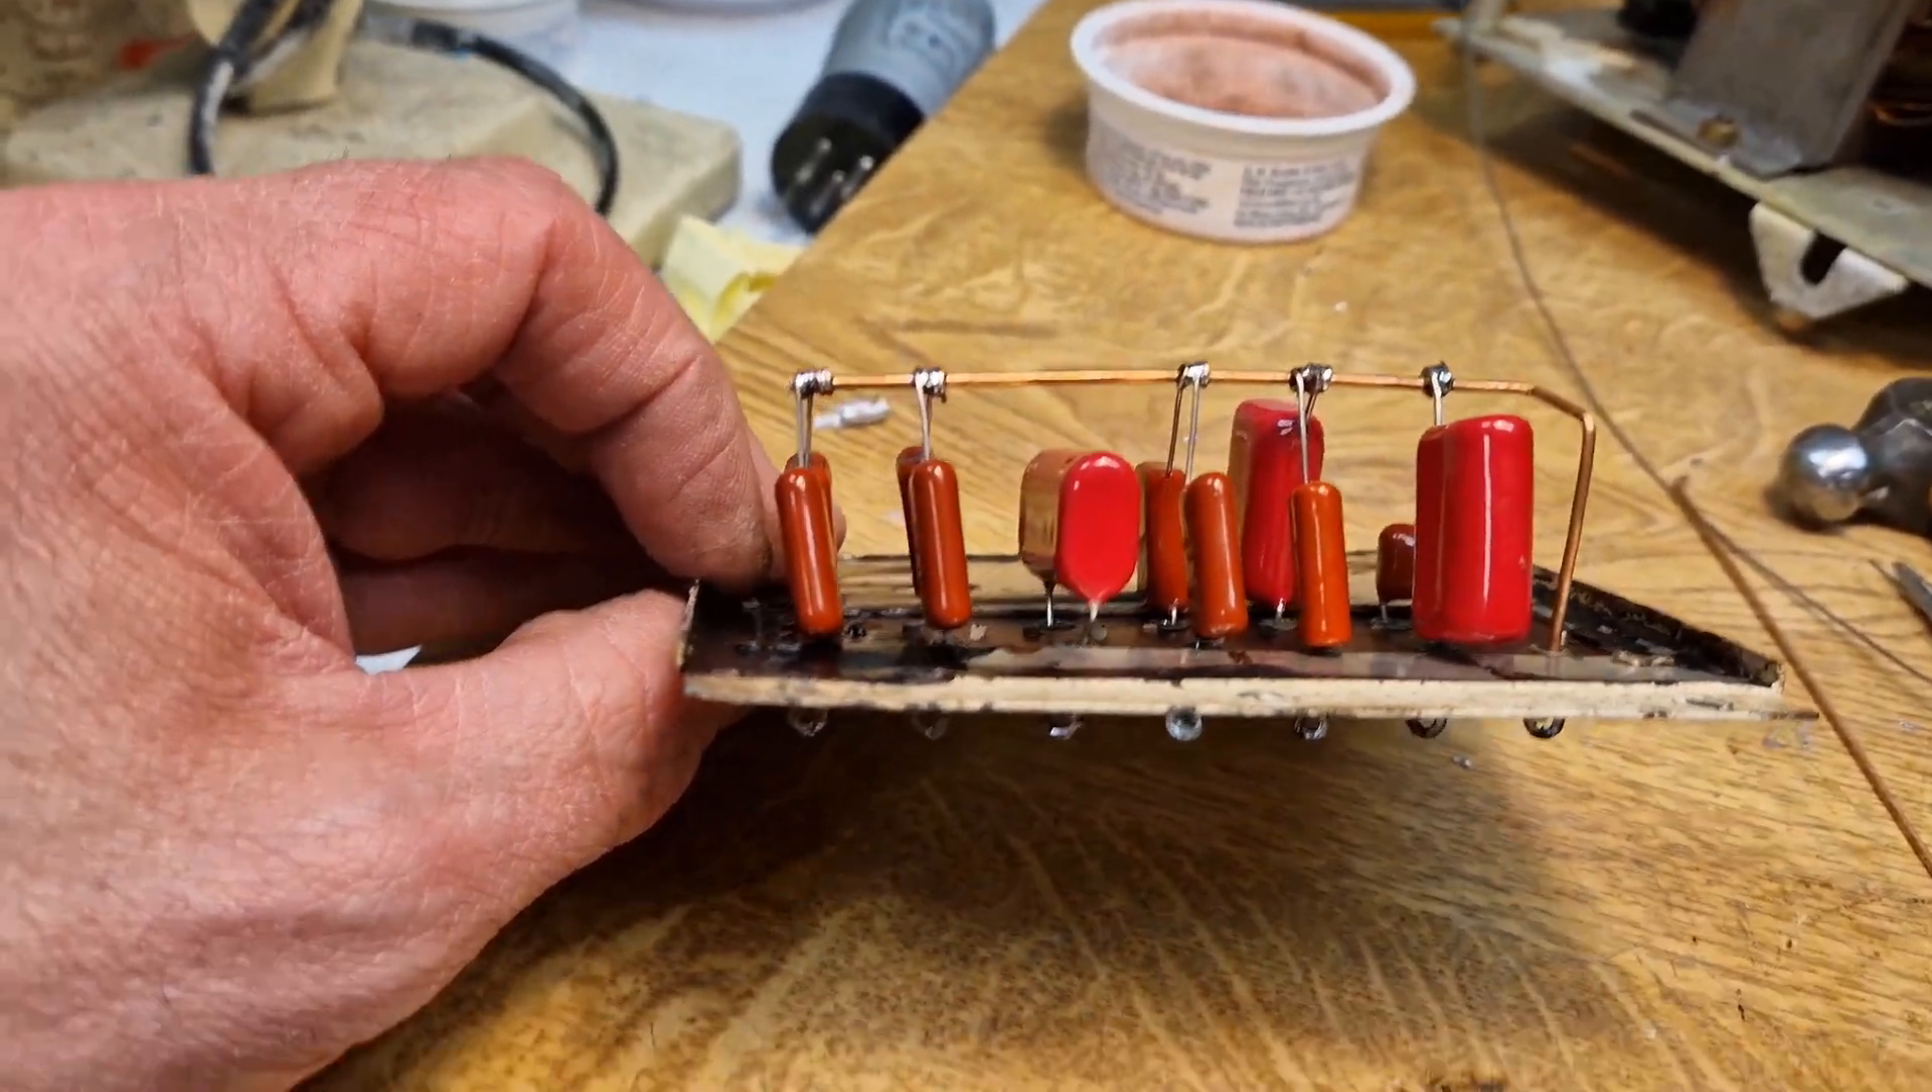So after a lot of soldering and fiddling and refitting, we've got the new capacitors fitted.